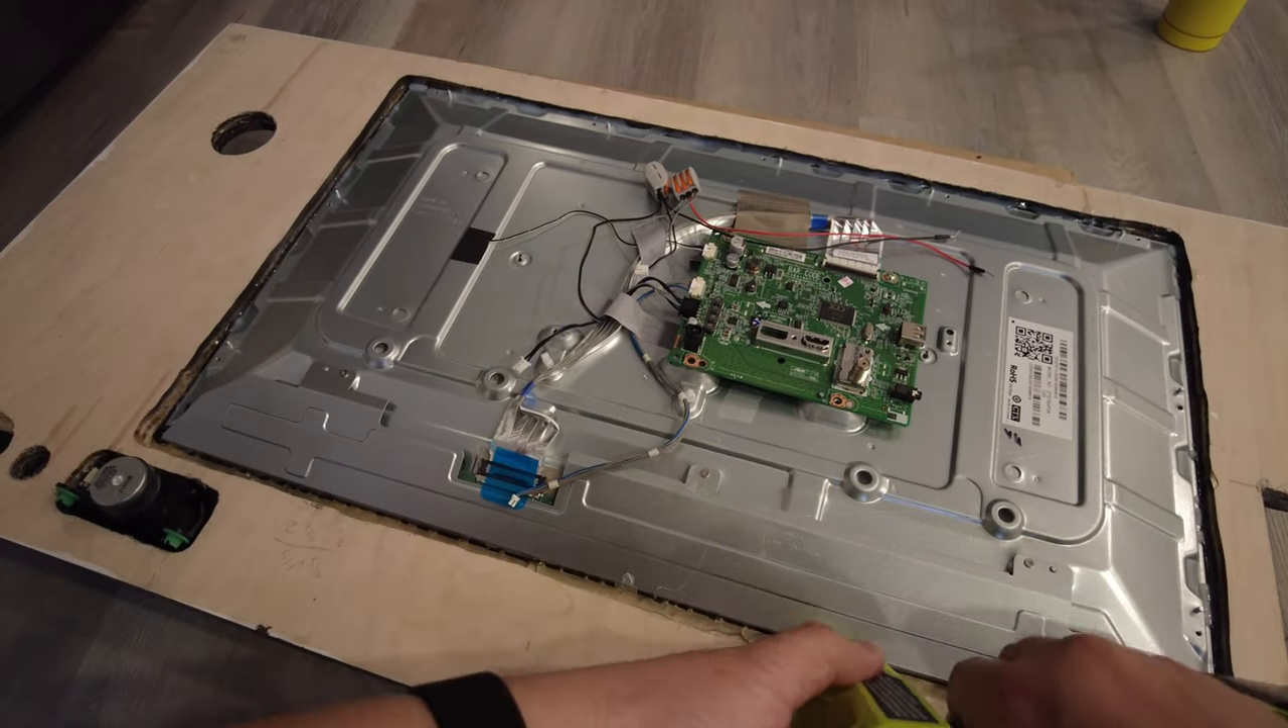The screen dropped right into place in the recess I had cut out earlier.